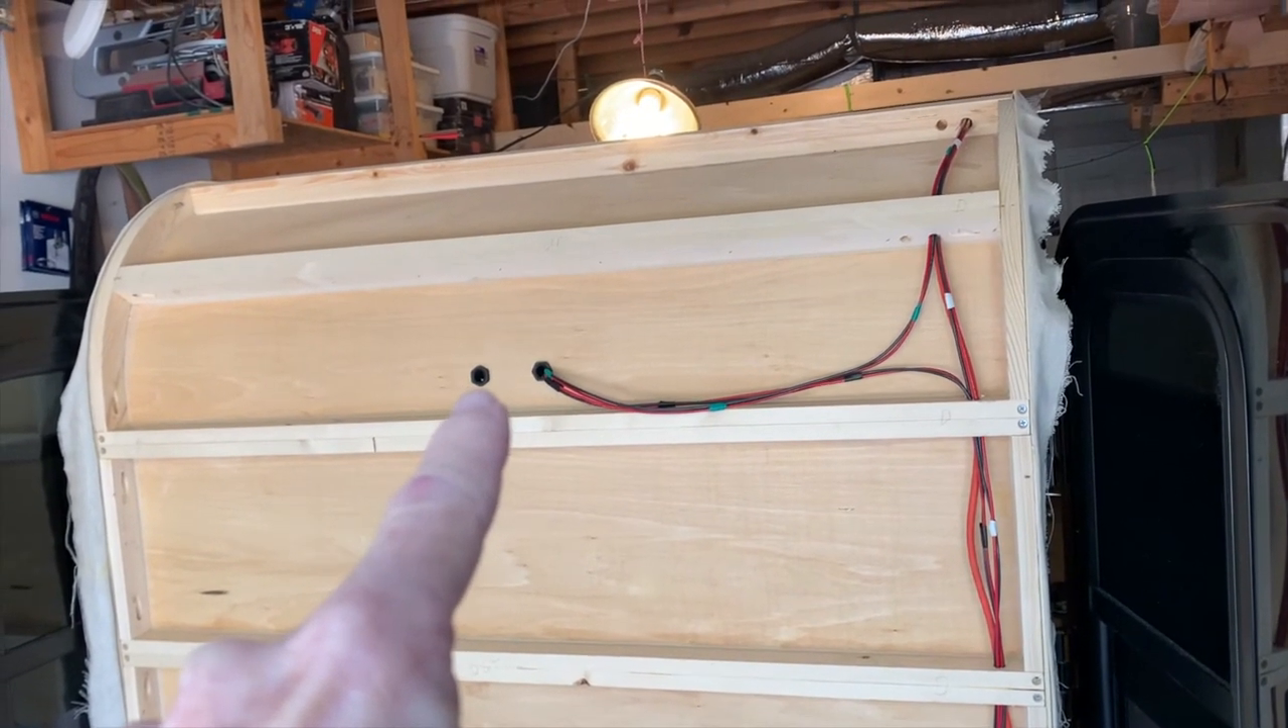I've got my input power ran into the front of the teardrop camper.